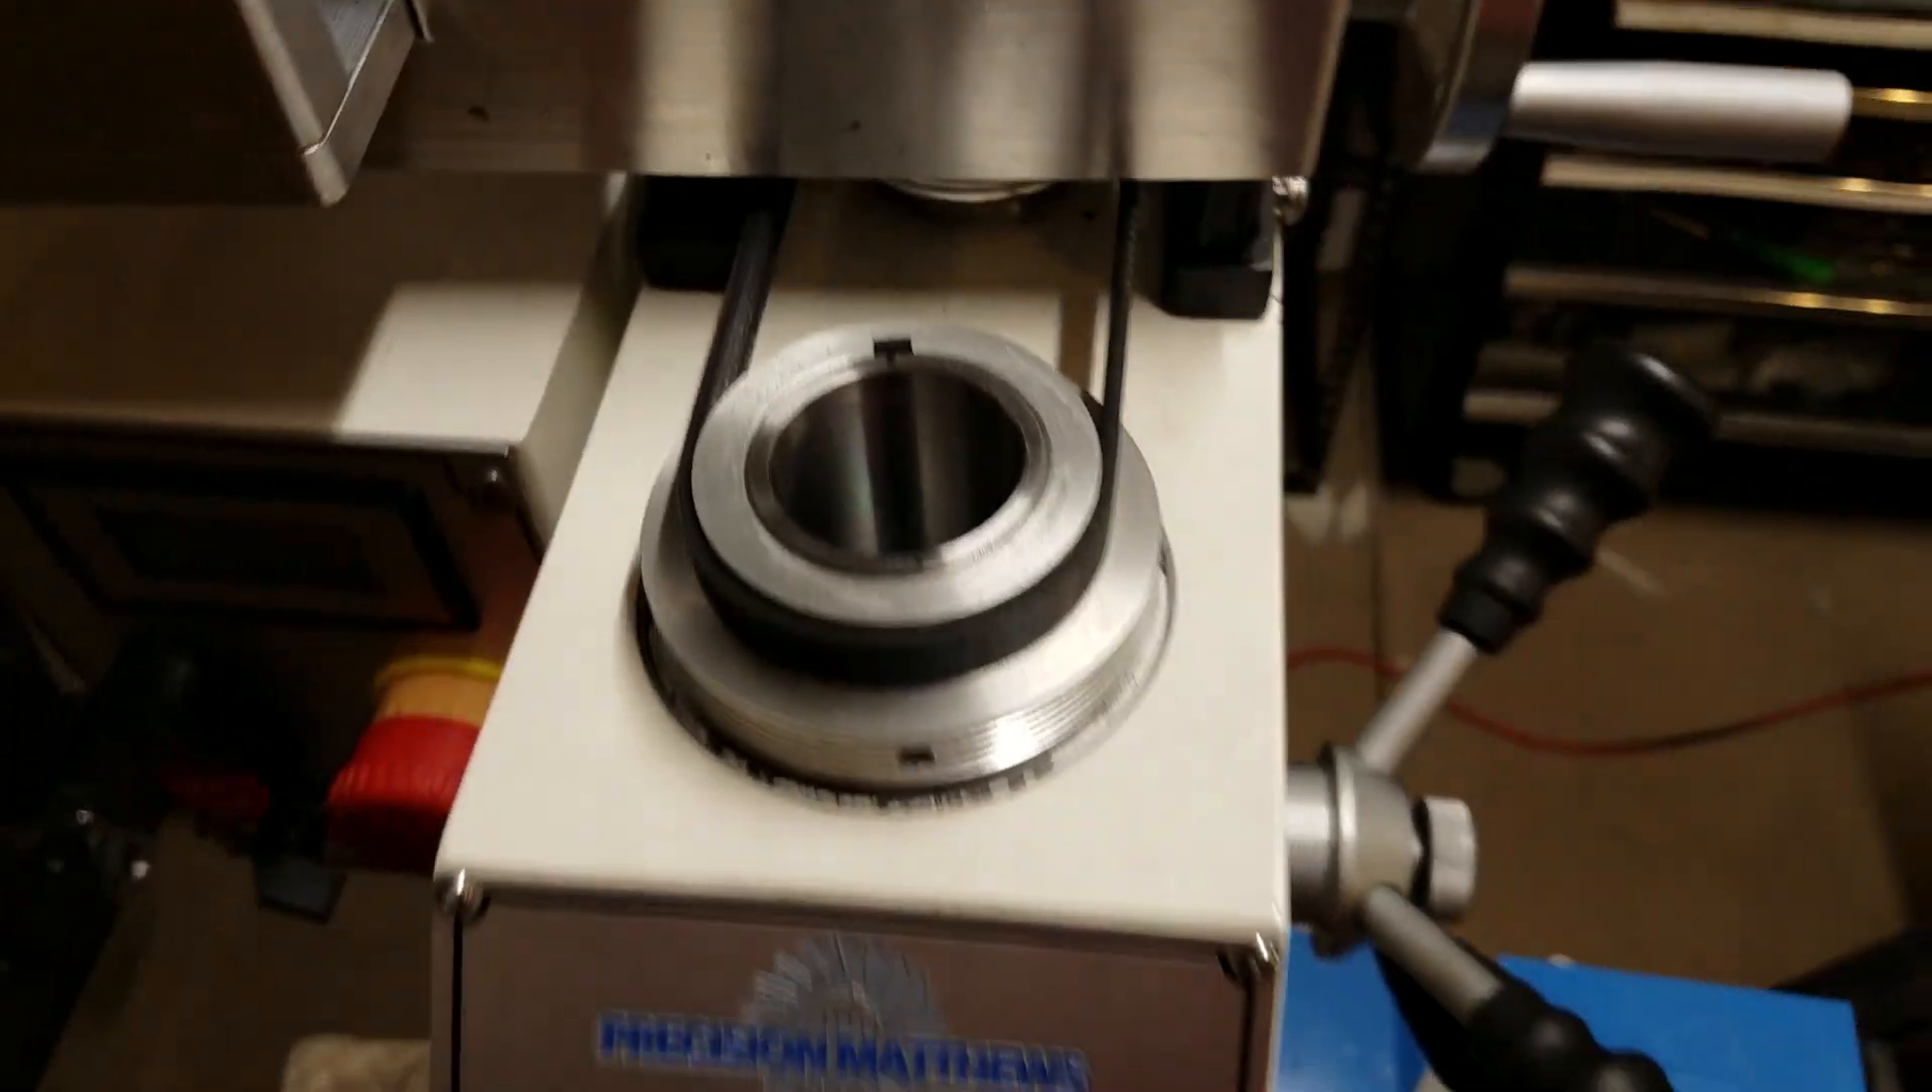I'm in the middle of upgrading bearings so I don't have the quill spindle installed right now.